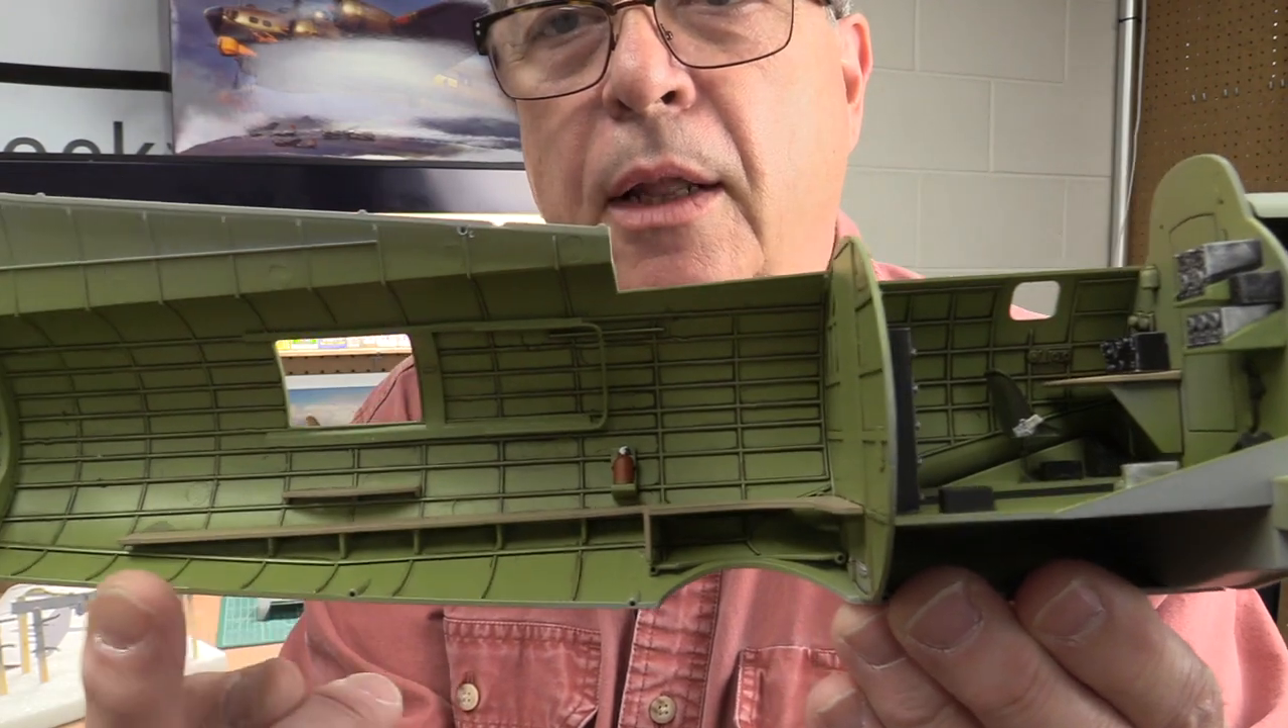But what I haven't done yet in this section is the waist gunners, their 50 caliber machine gun and the ammunition boxes that go on the wall.